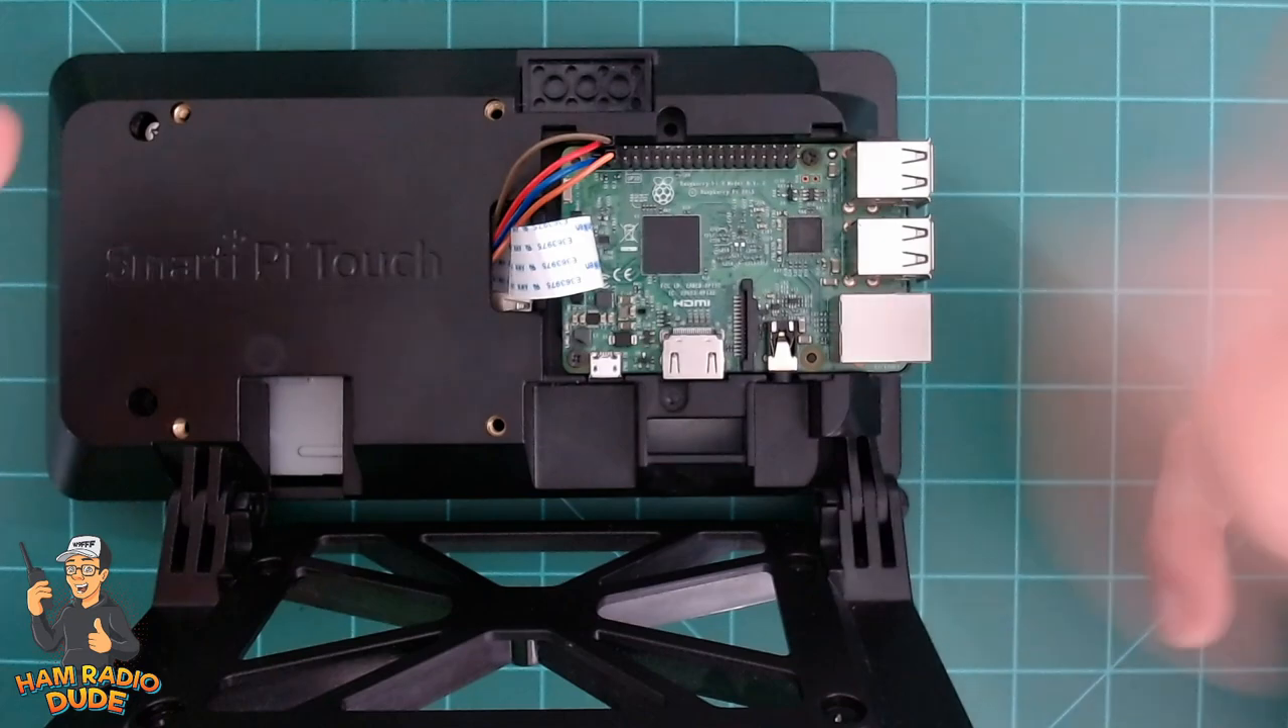So again, we have our jumper wires plugged in to the GPIO pins, and that's what these are called right here.